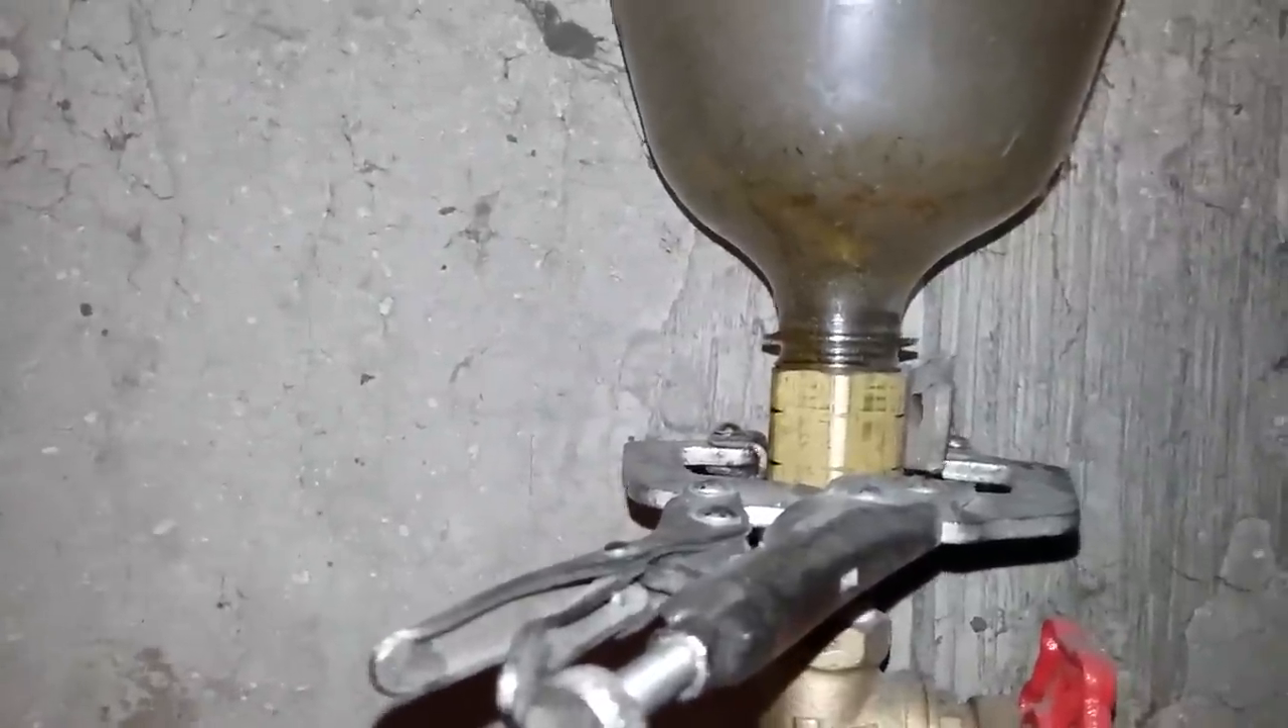I got two liter bottle which threads in to a three -quarter inch pipe thread fitting right up there and it seals pretty good.